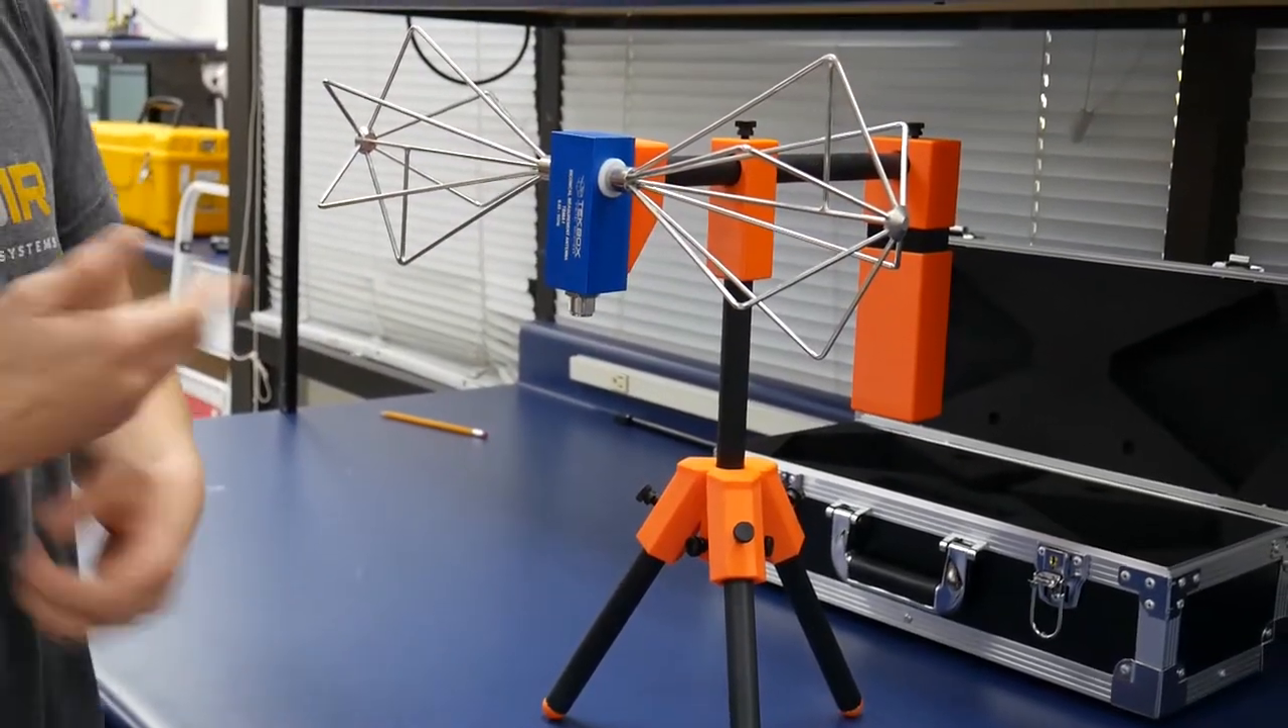And we have now set up the receive antenna in horizontal polarization.